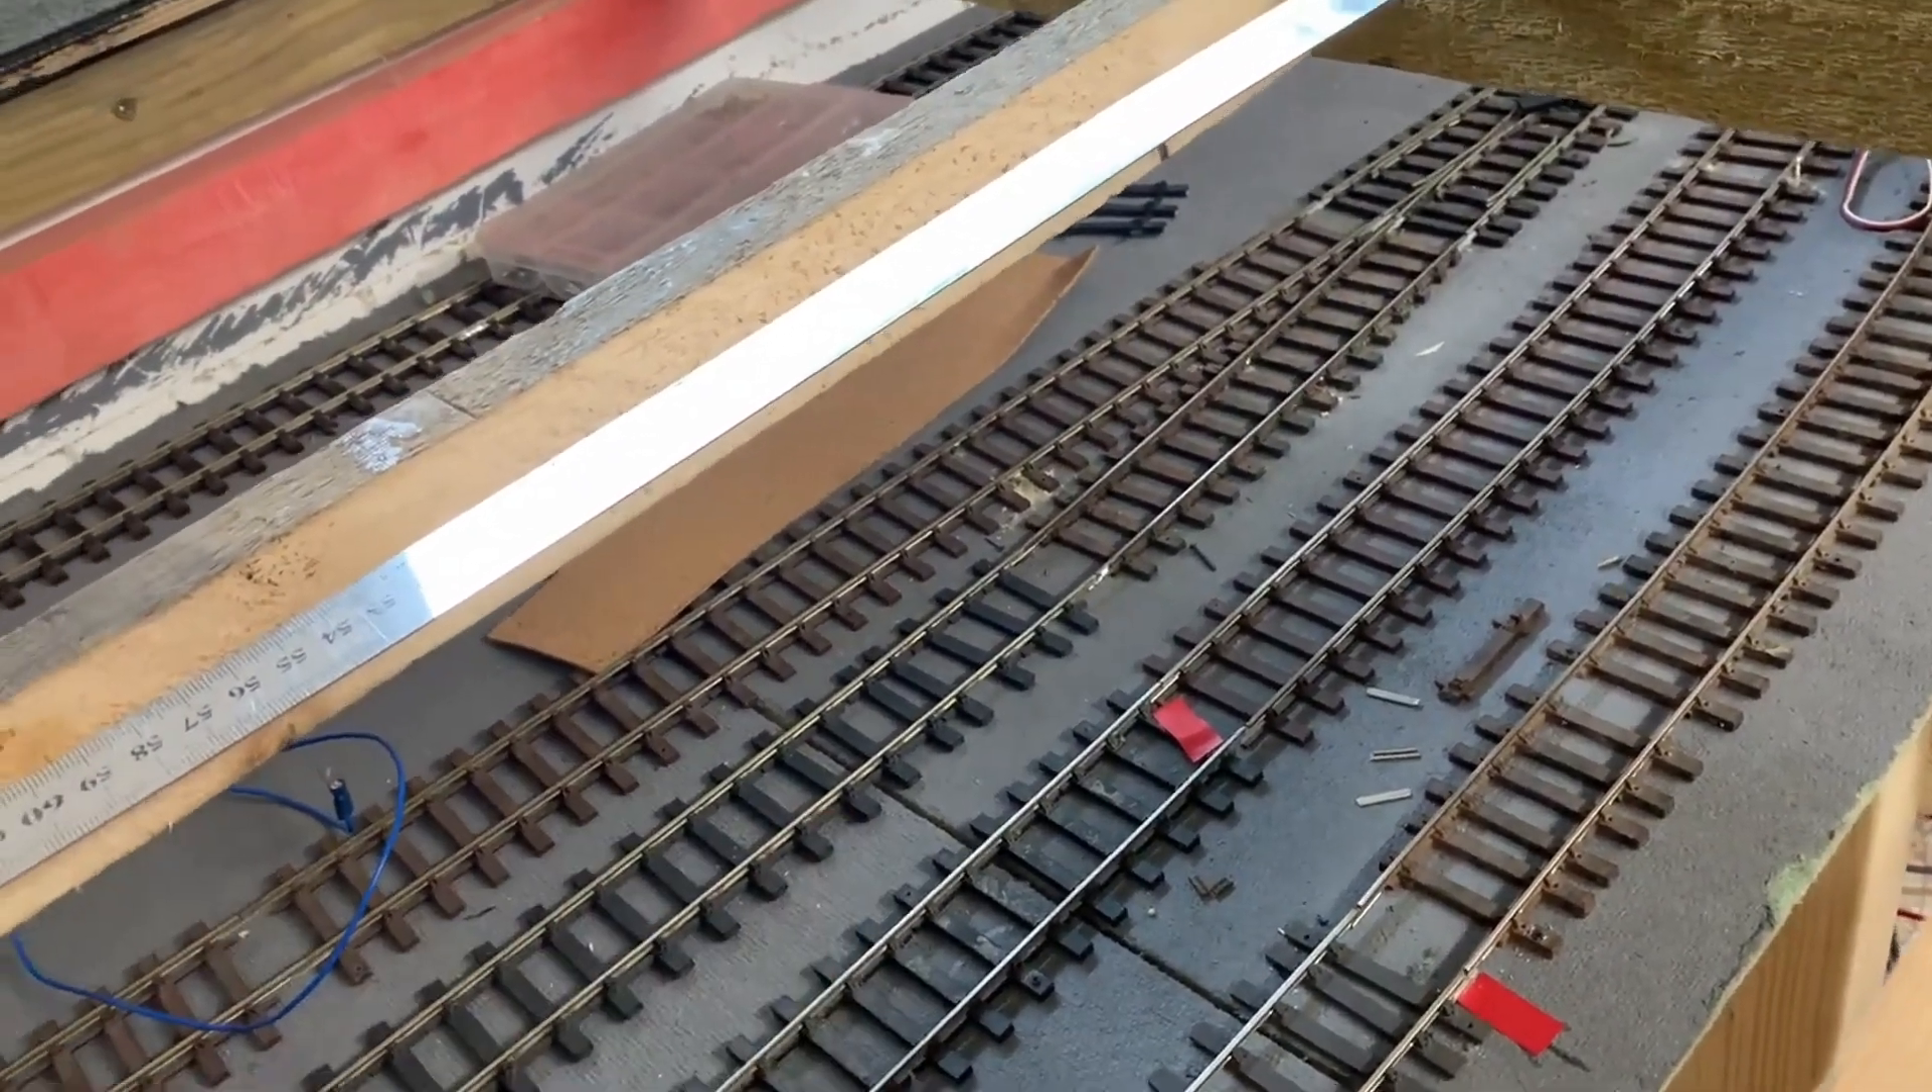All four four uh storage tracks are now down.